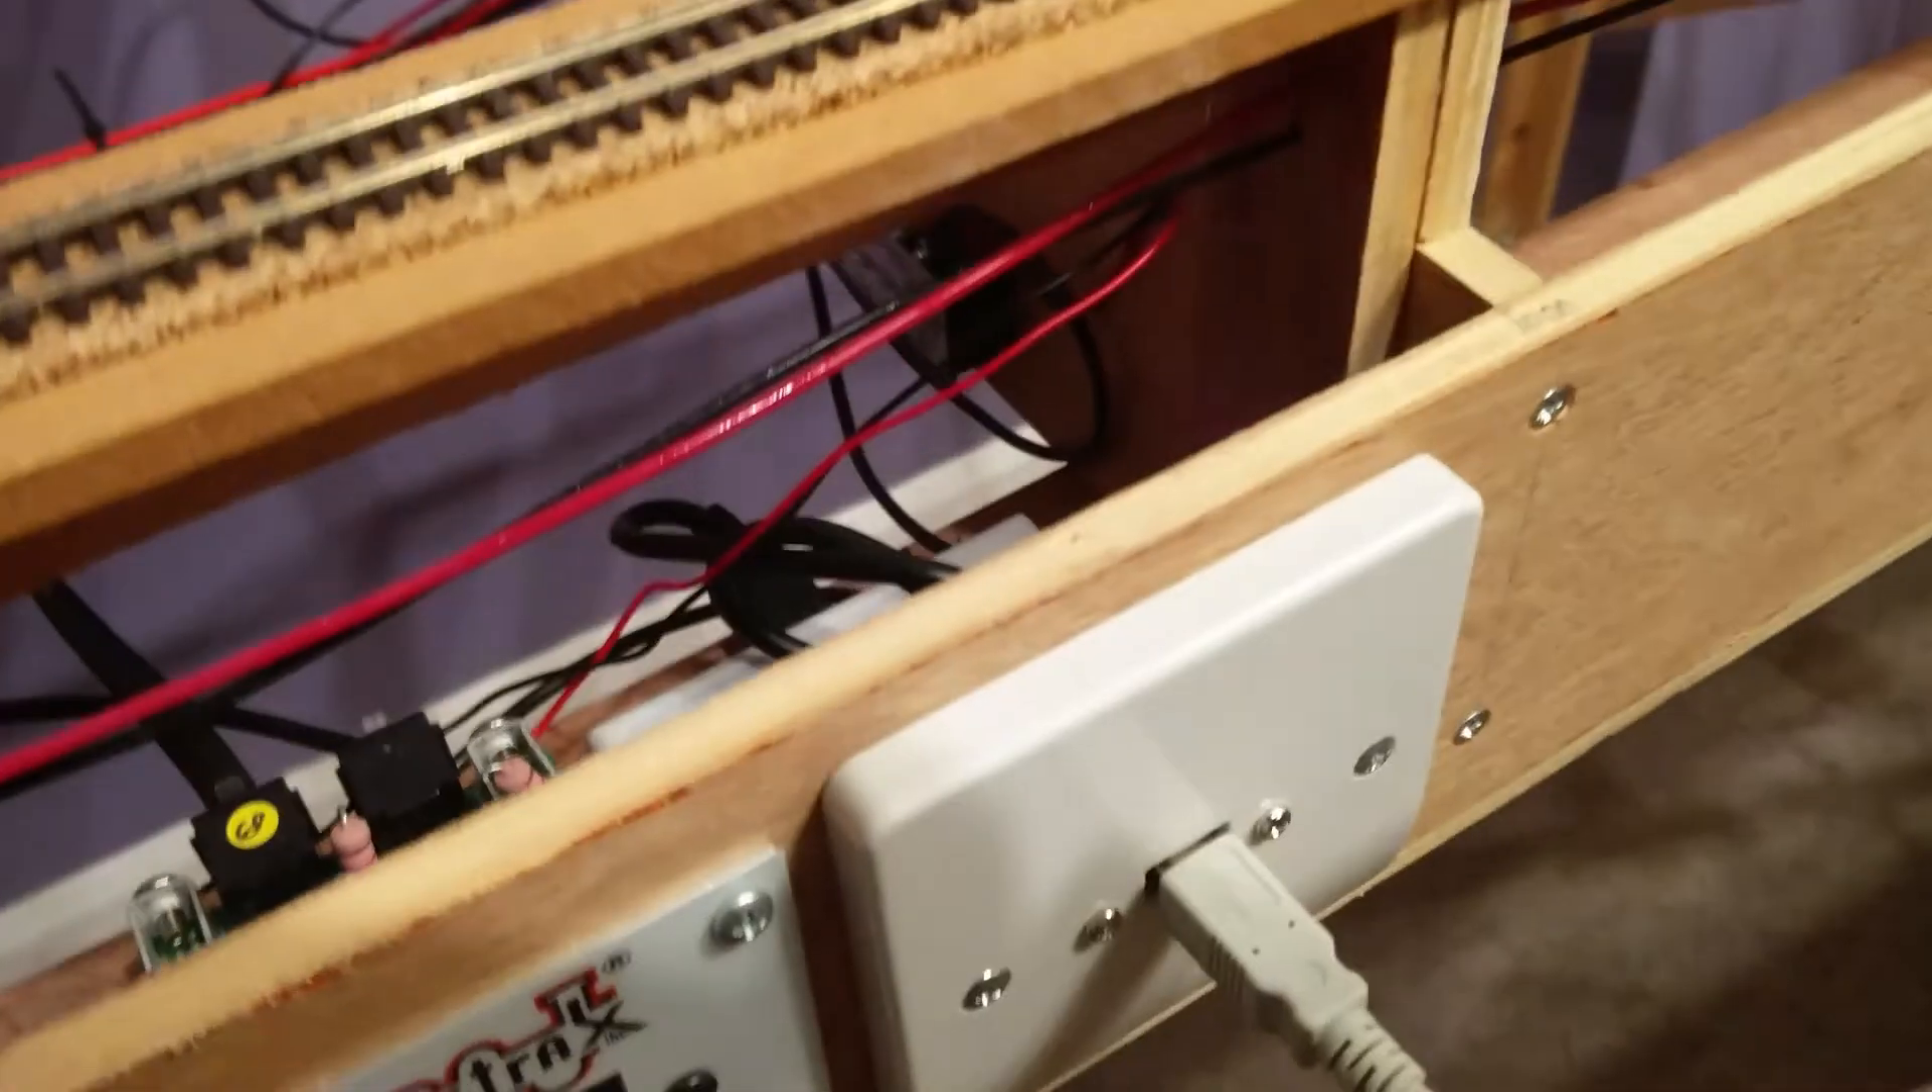Here's the USB cable plugged into my panel.